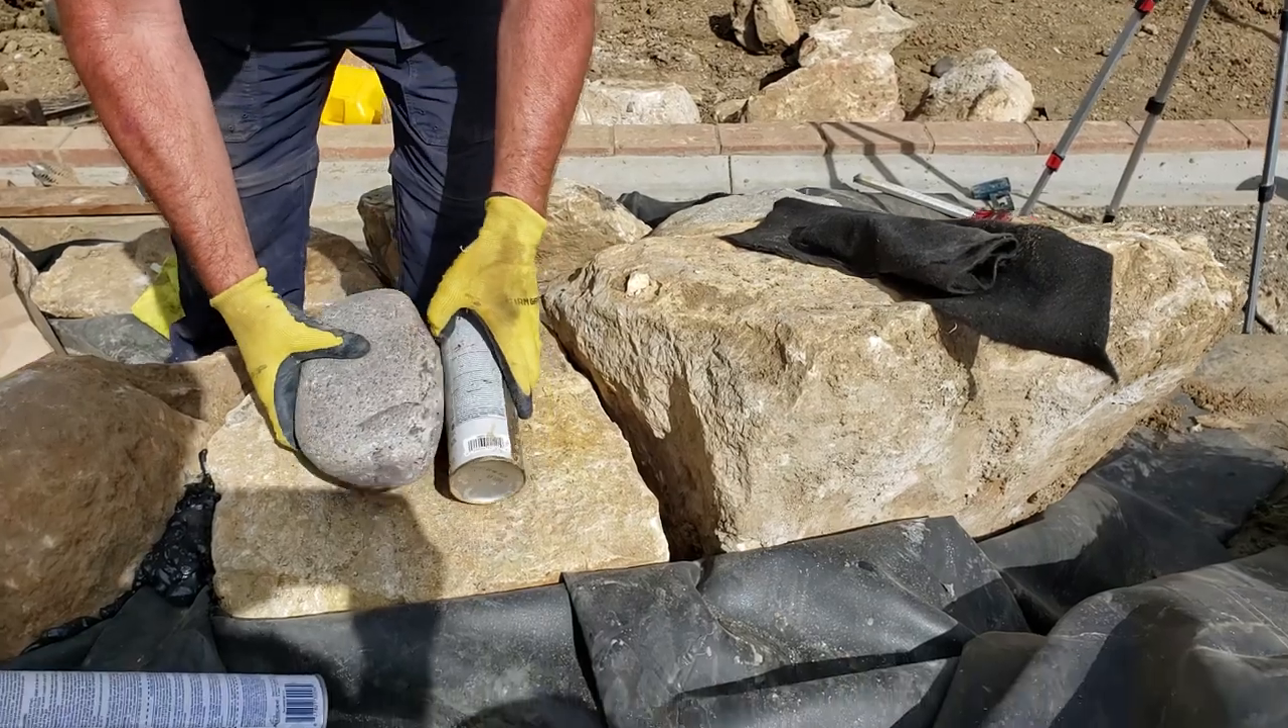If you look down here, I've got a decent-sized gap that I need to fill.